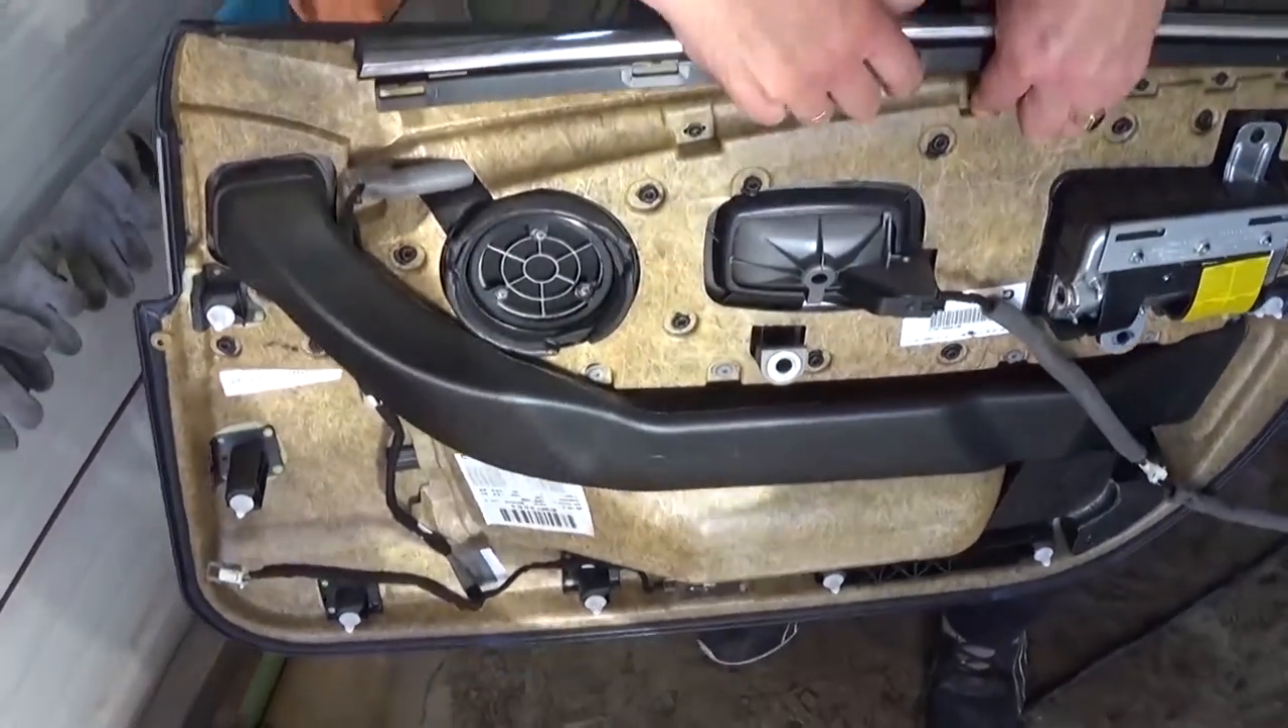Okay, and the cover right here the door panel is out of the car as you can see.